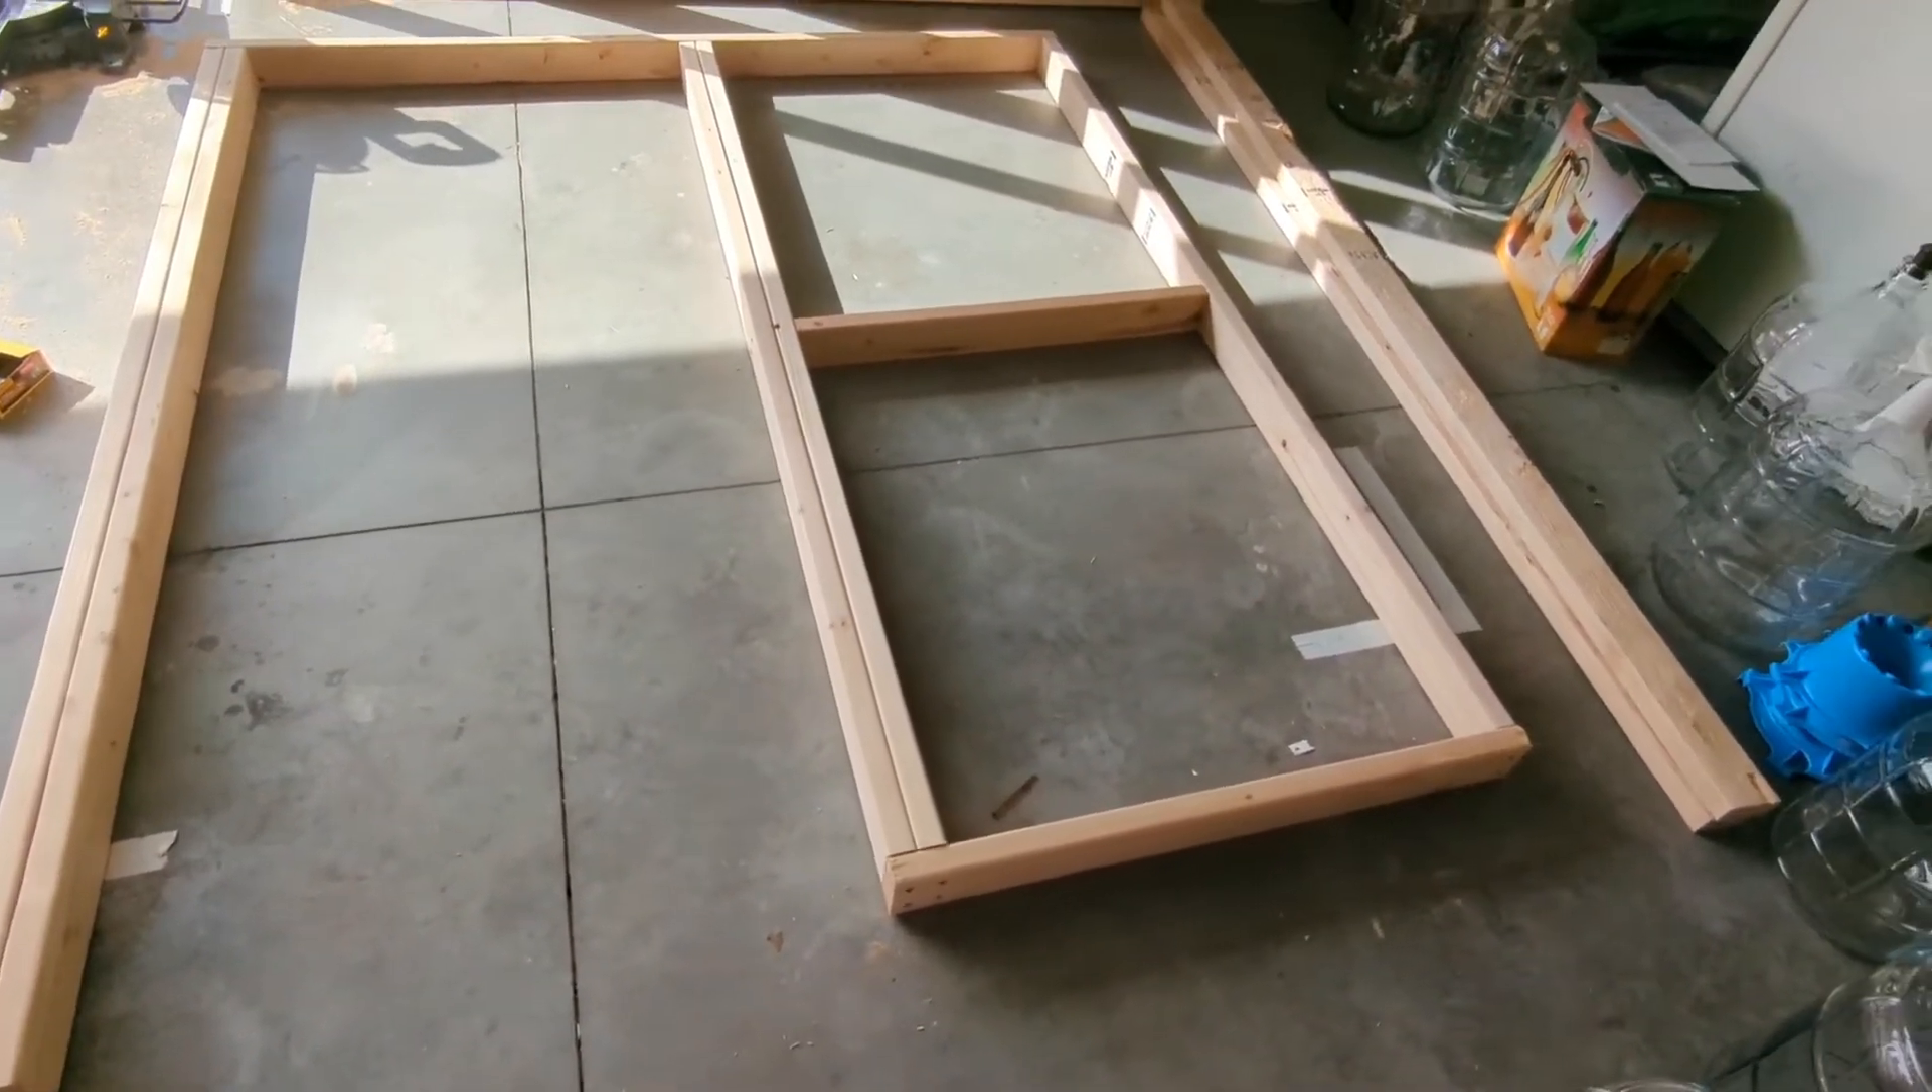I've made the rough opening for the door, pre-hung door.